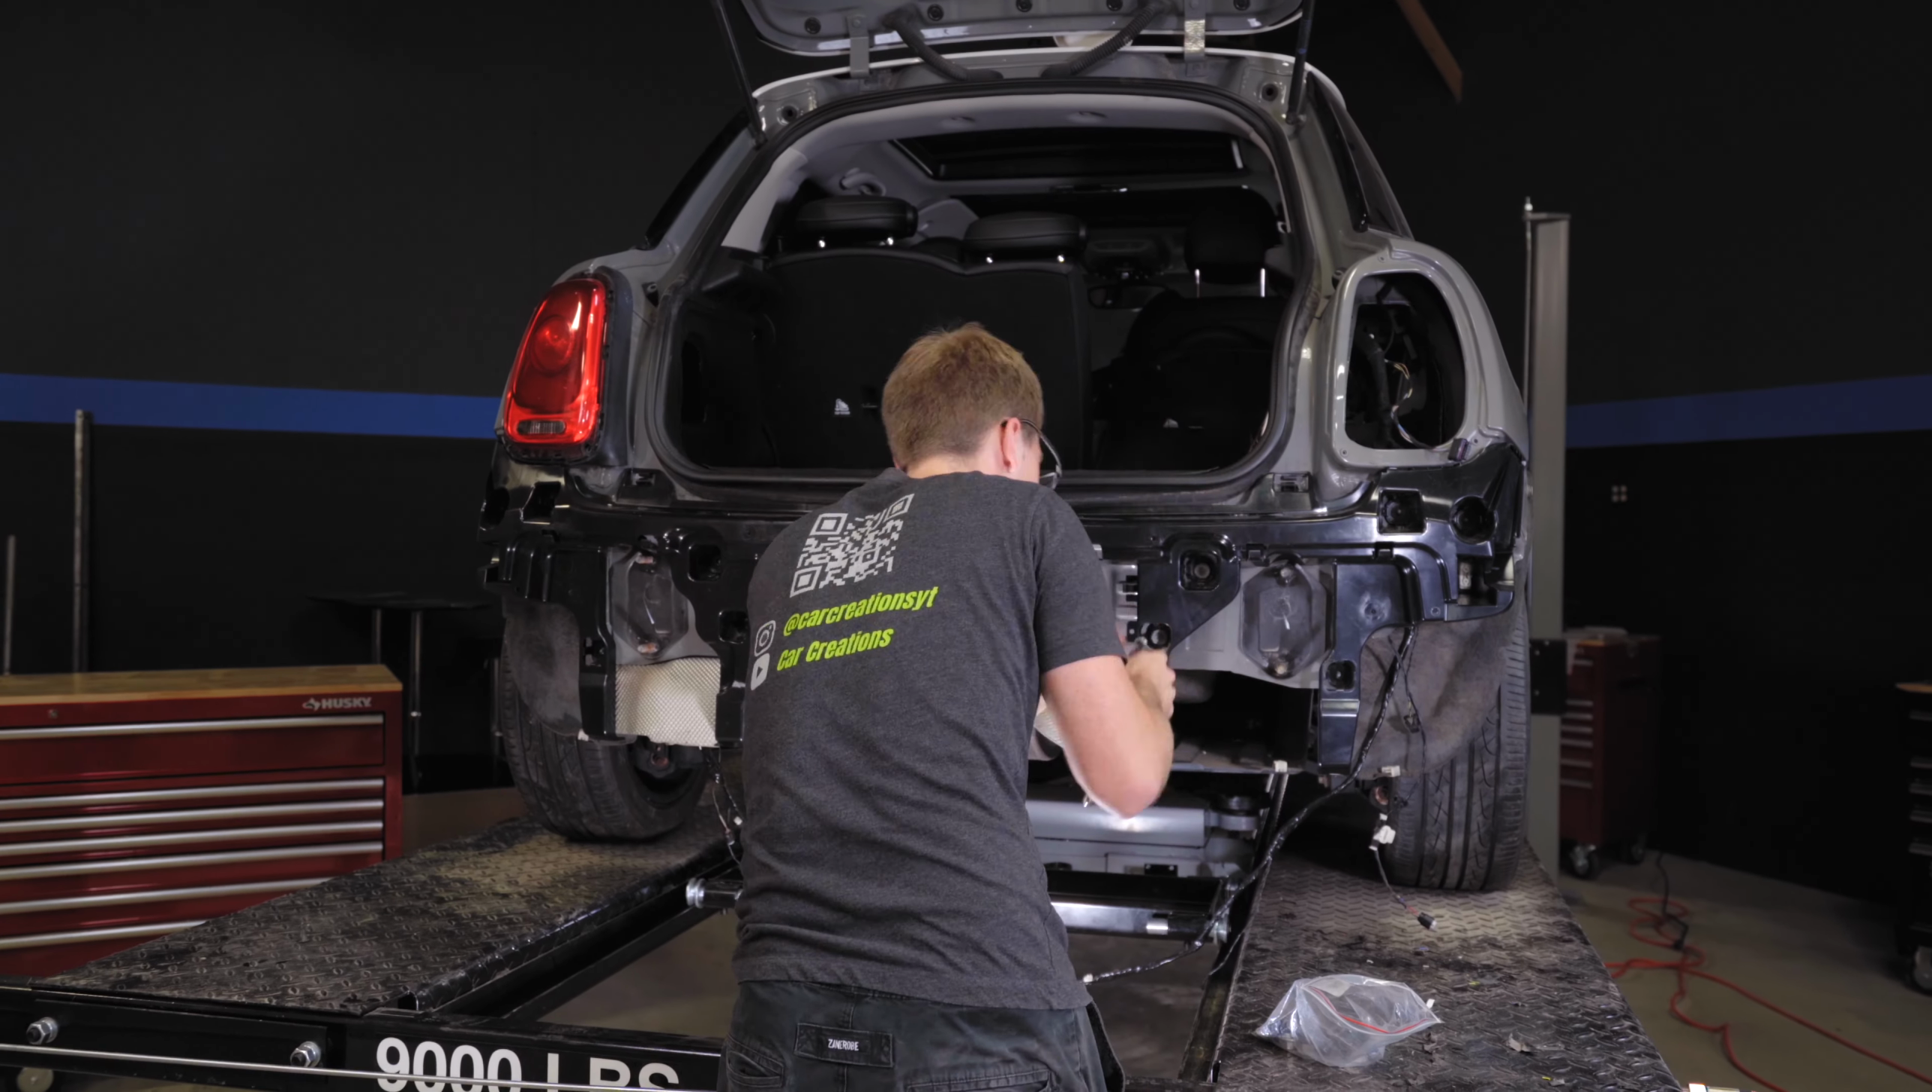You might notice I took out the tail light on this side.